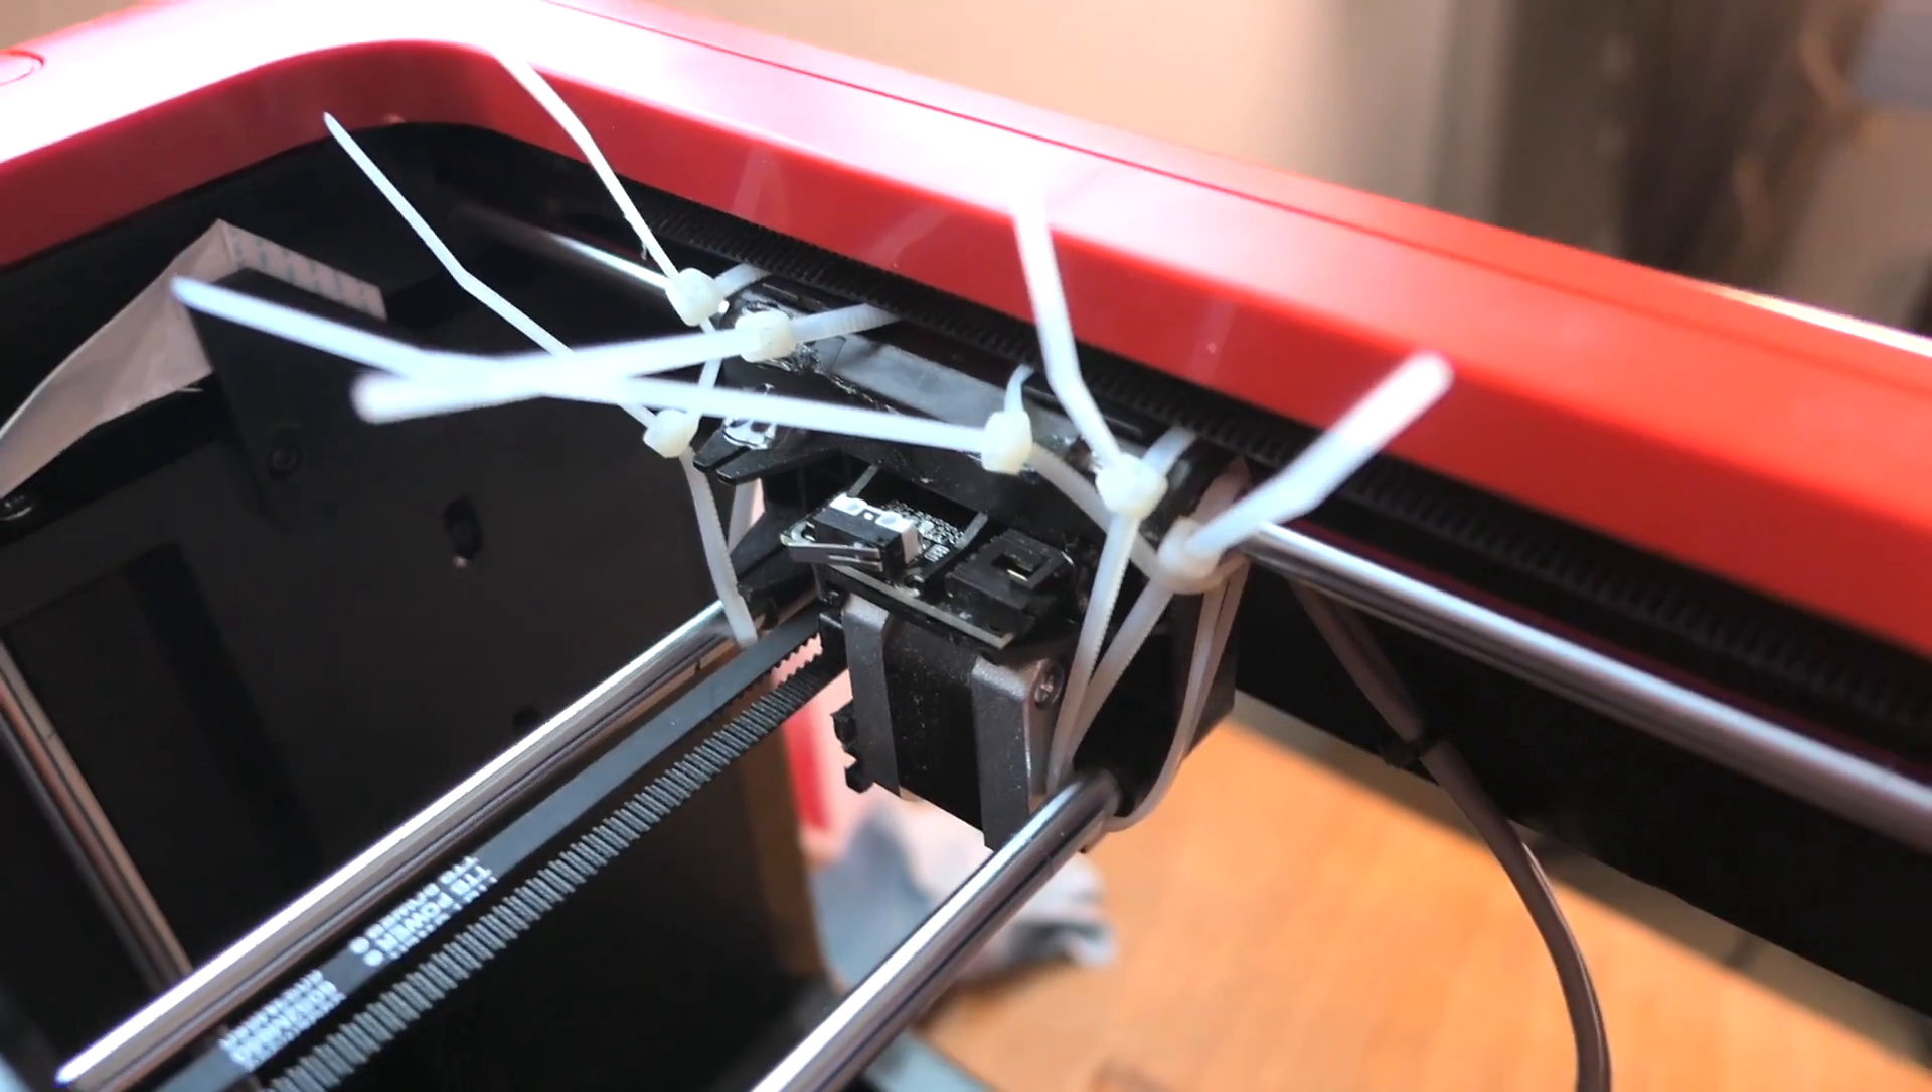I got everything glued up And as you can see guys I got a bunch of zip ties Everywhere Holding it together.